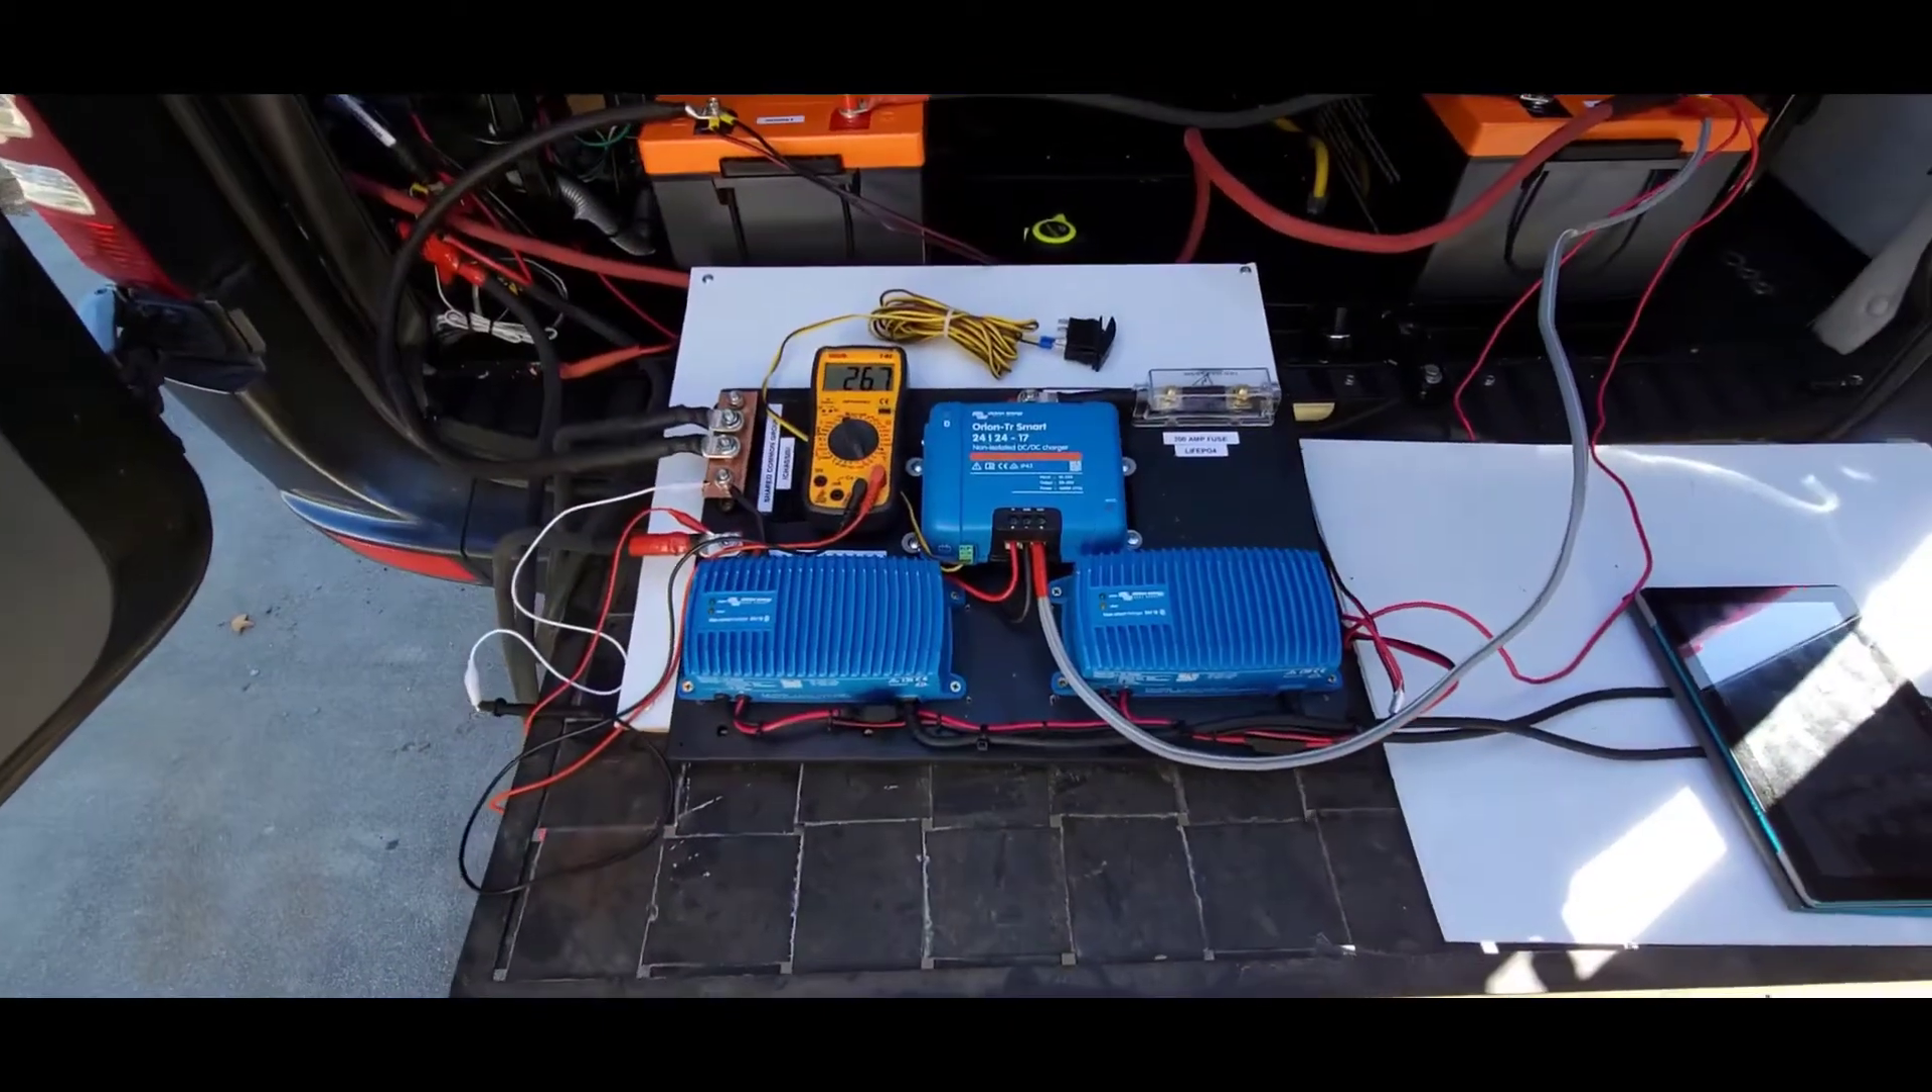I've got the panel made here and haven't installed it yet.